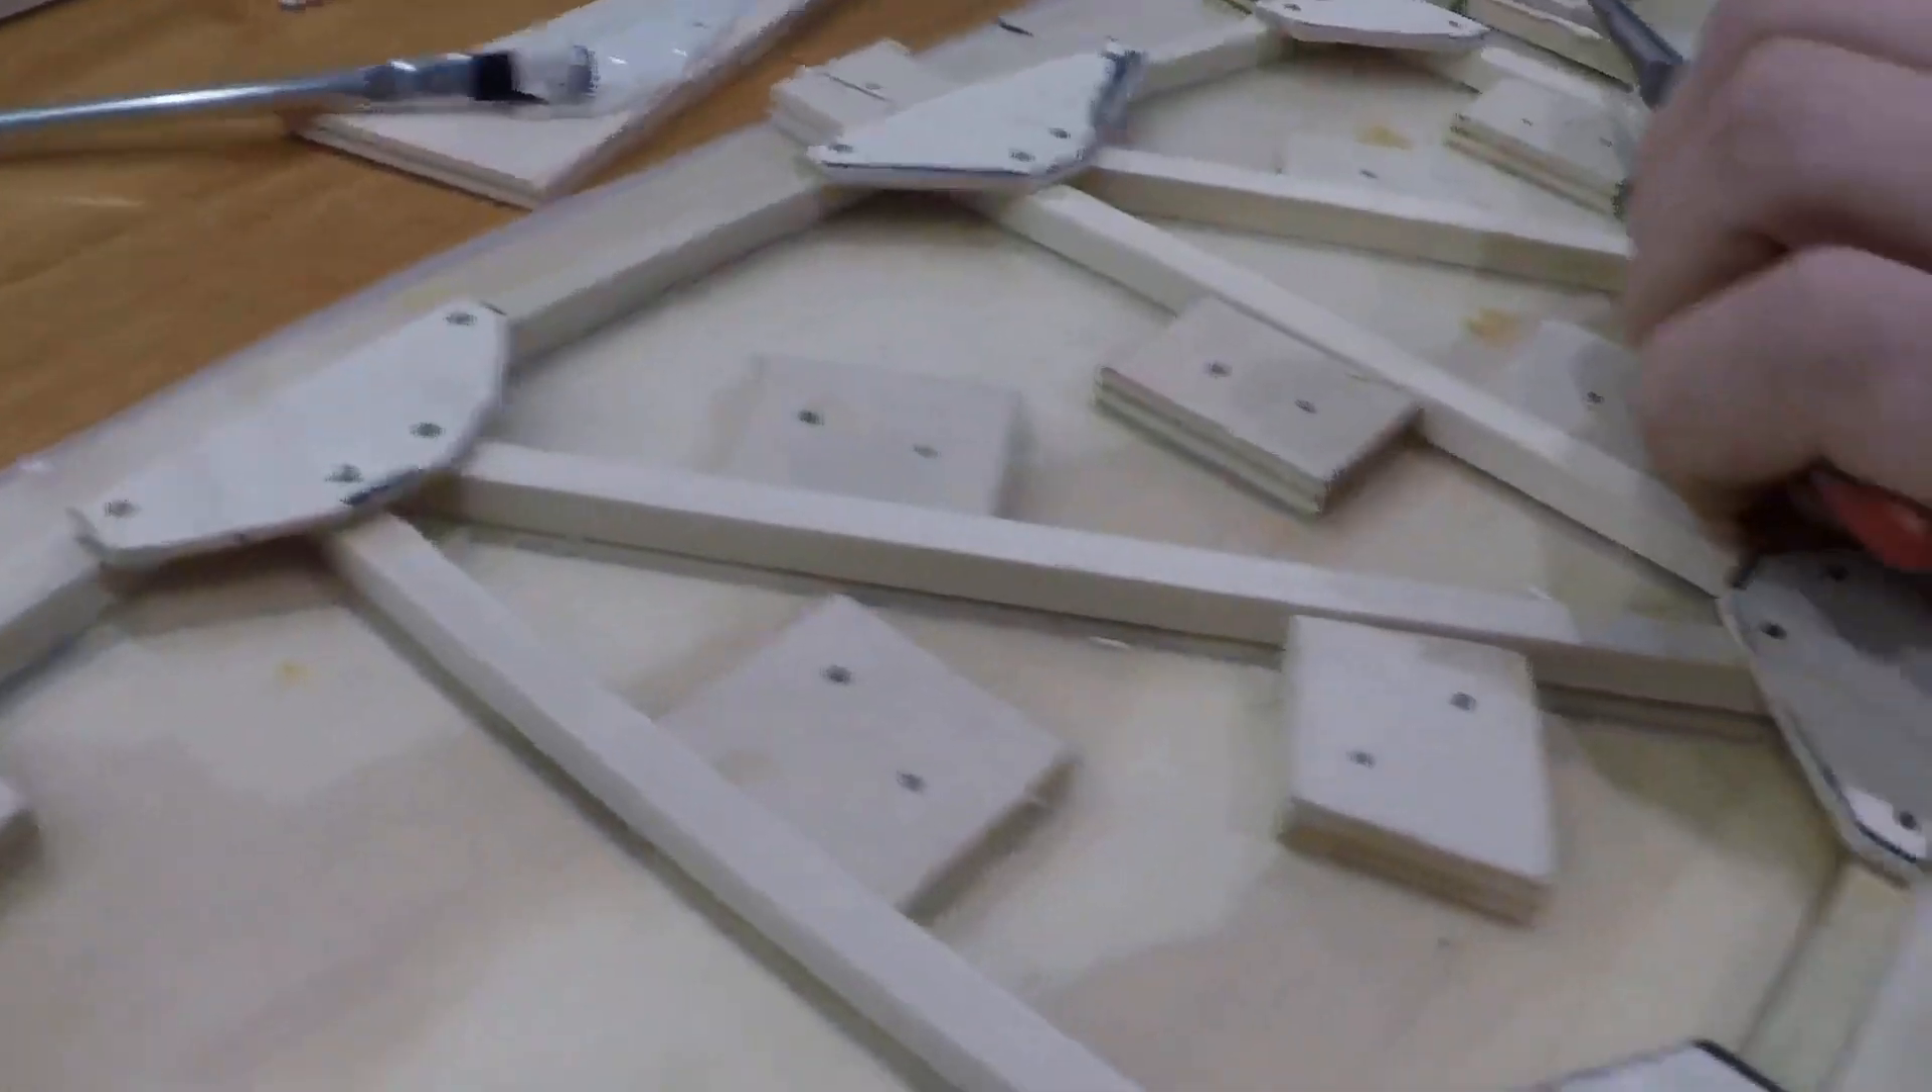So, Josh went through and we glued all these gusset plates in here, put a couple of nails in each one just to hold them.